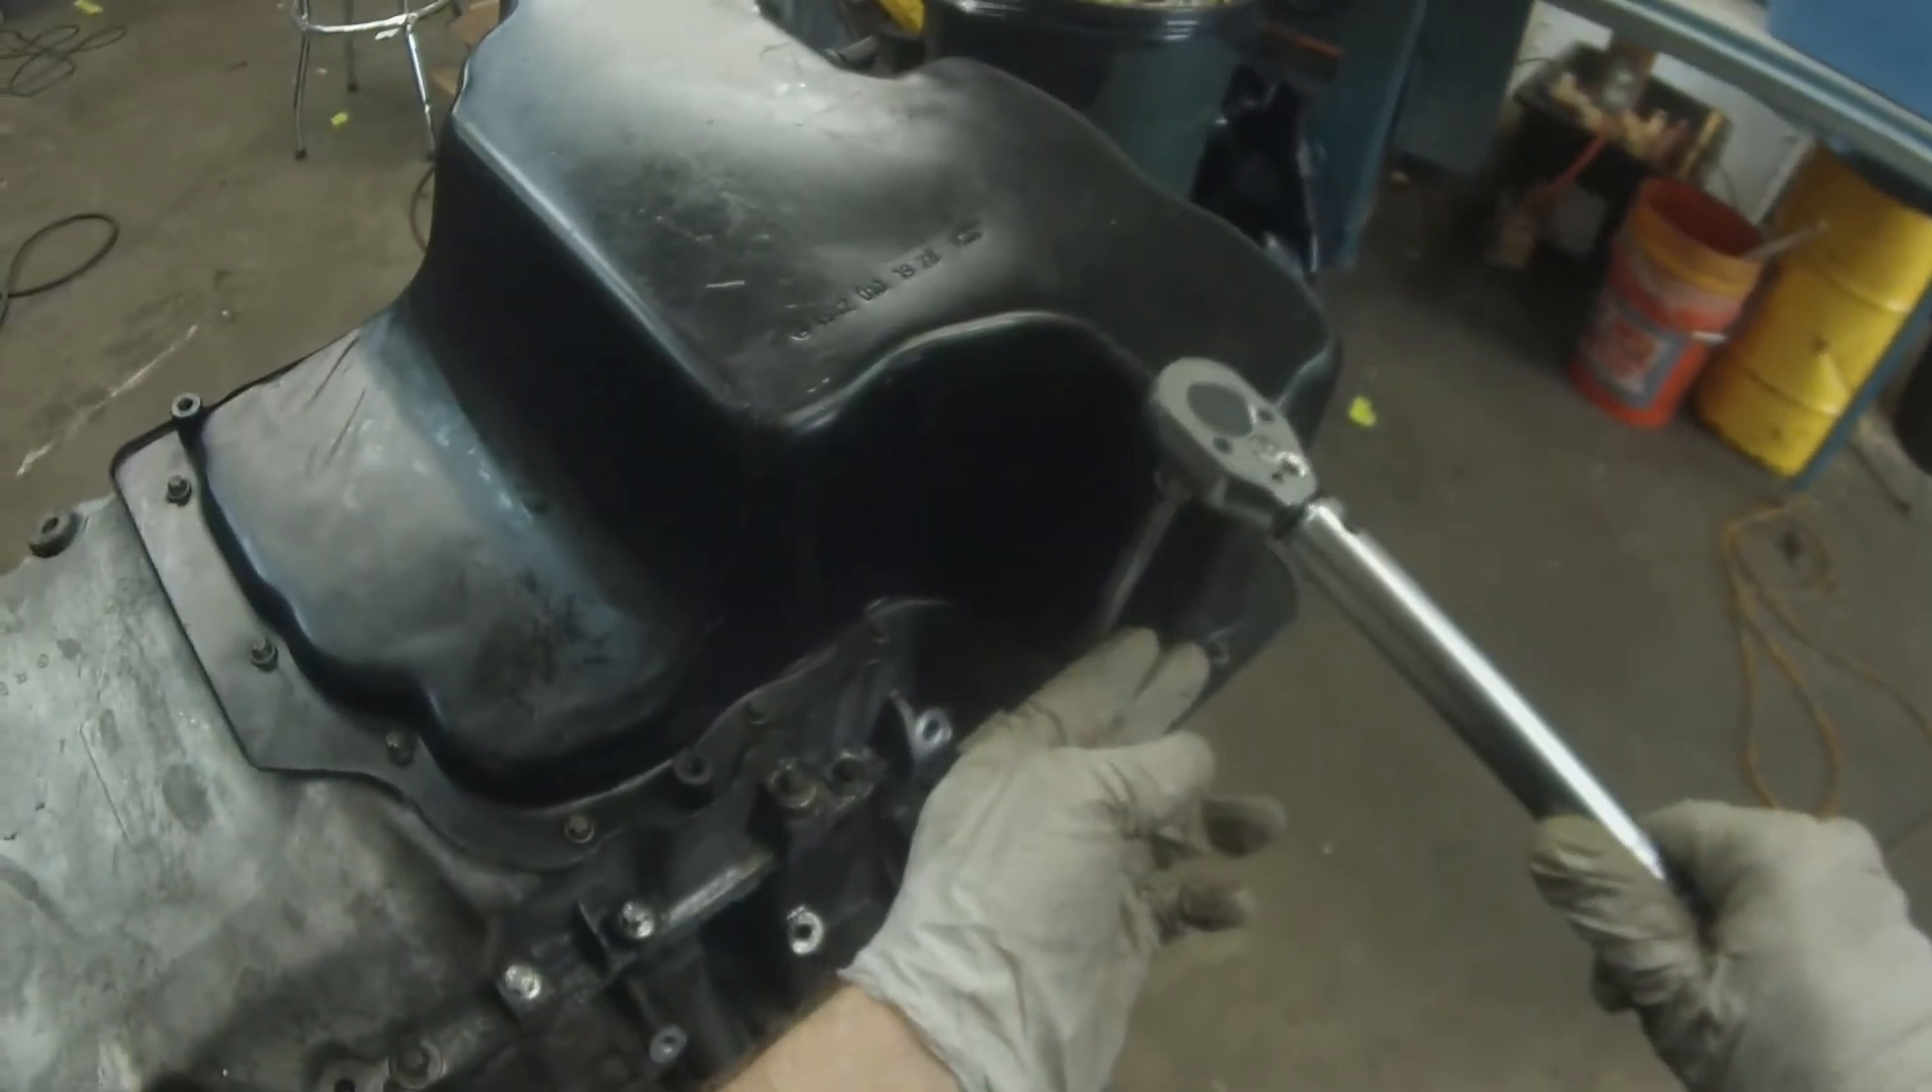The oil pan is on for the first time.